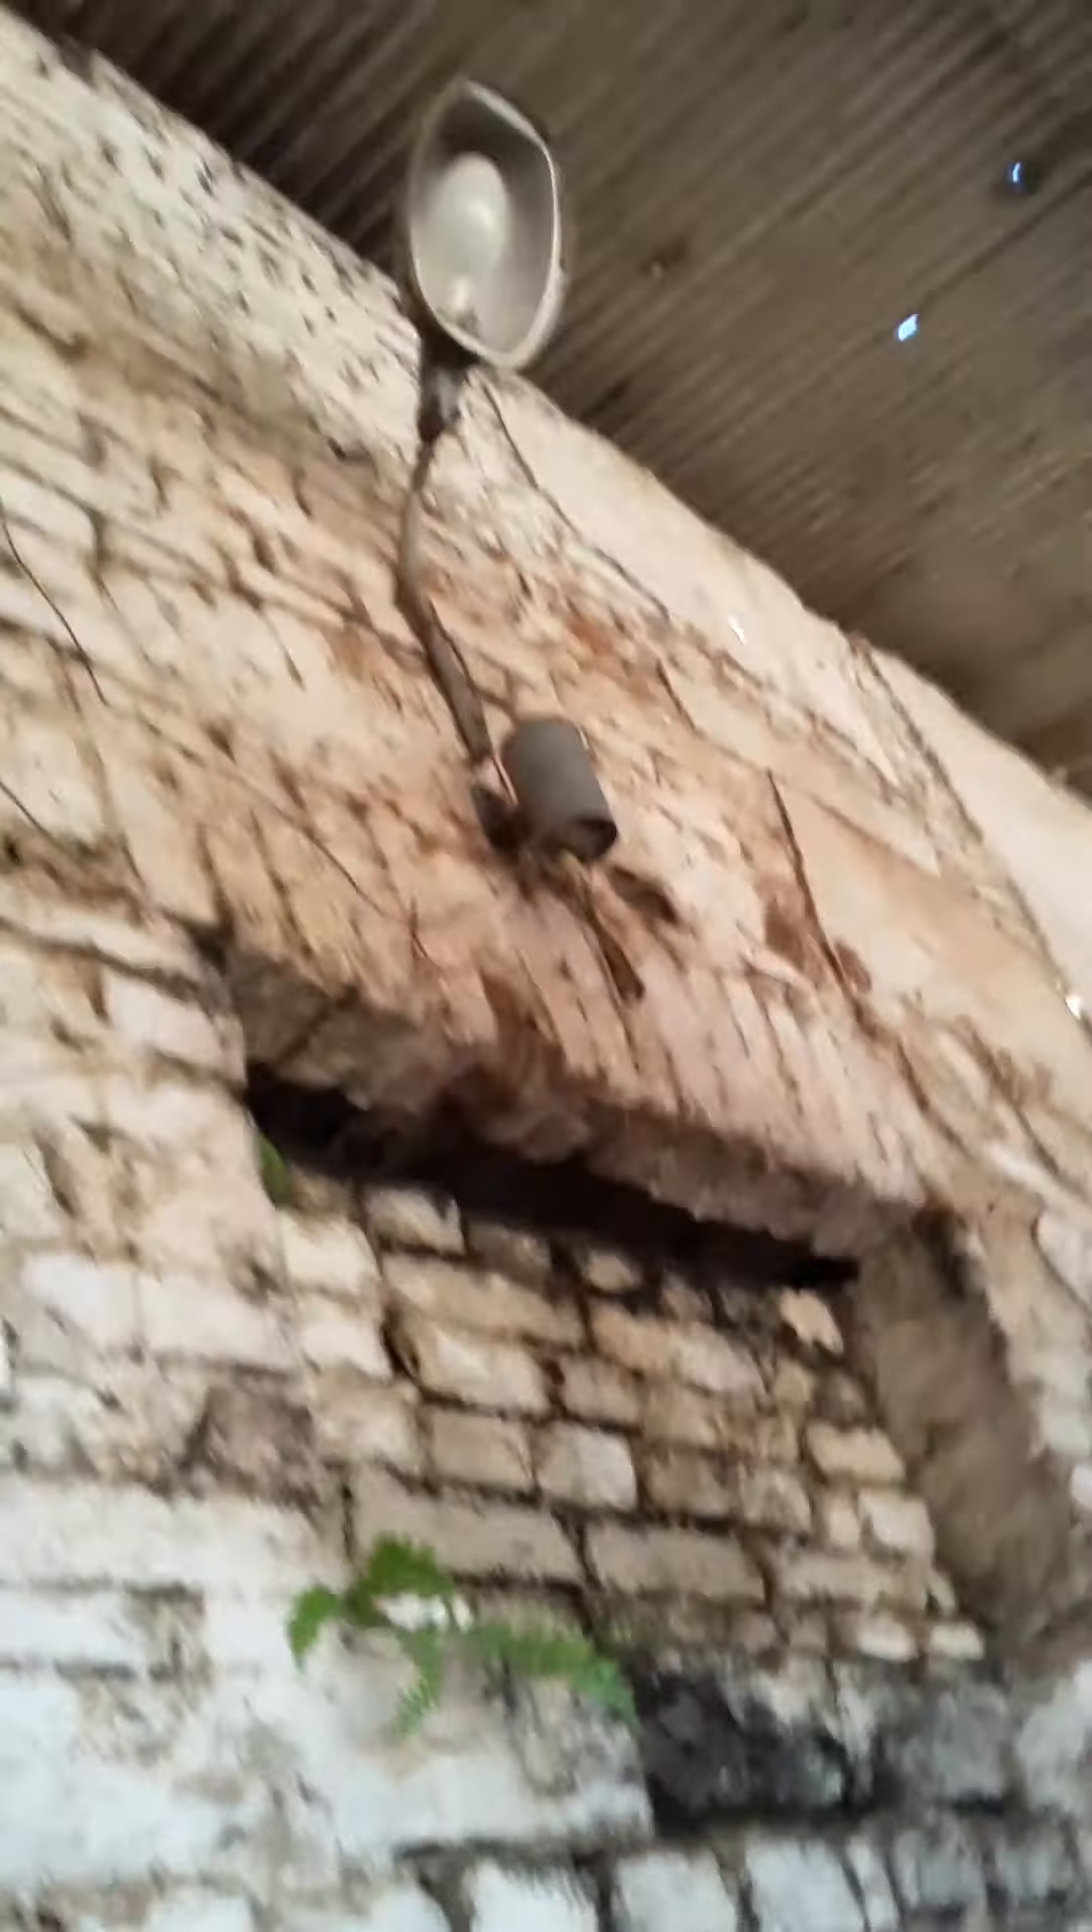Uma lâmpada de 400 lá em cima Já instalada.